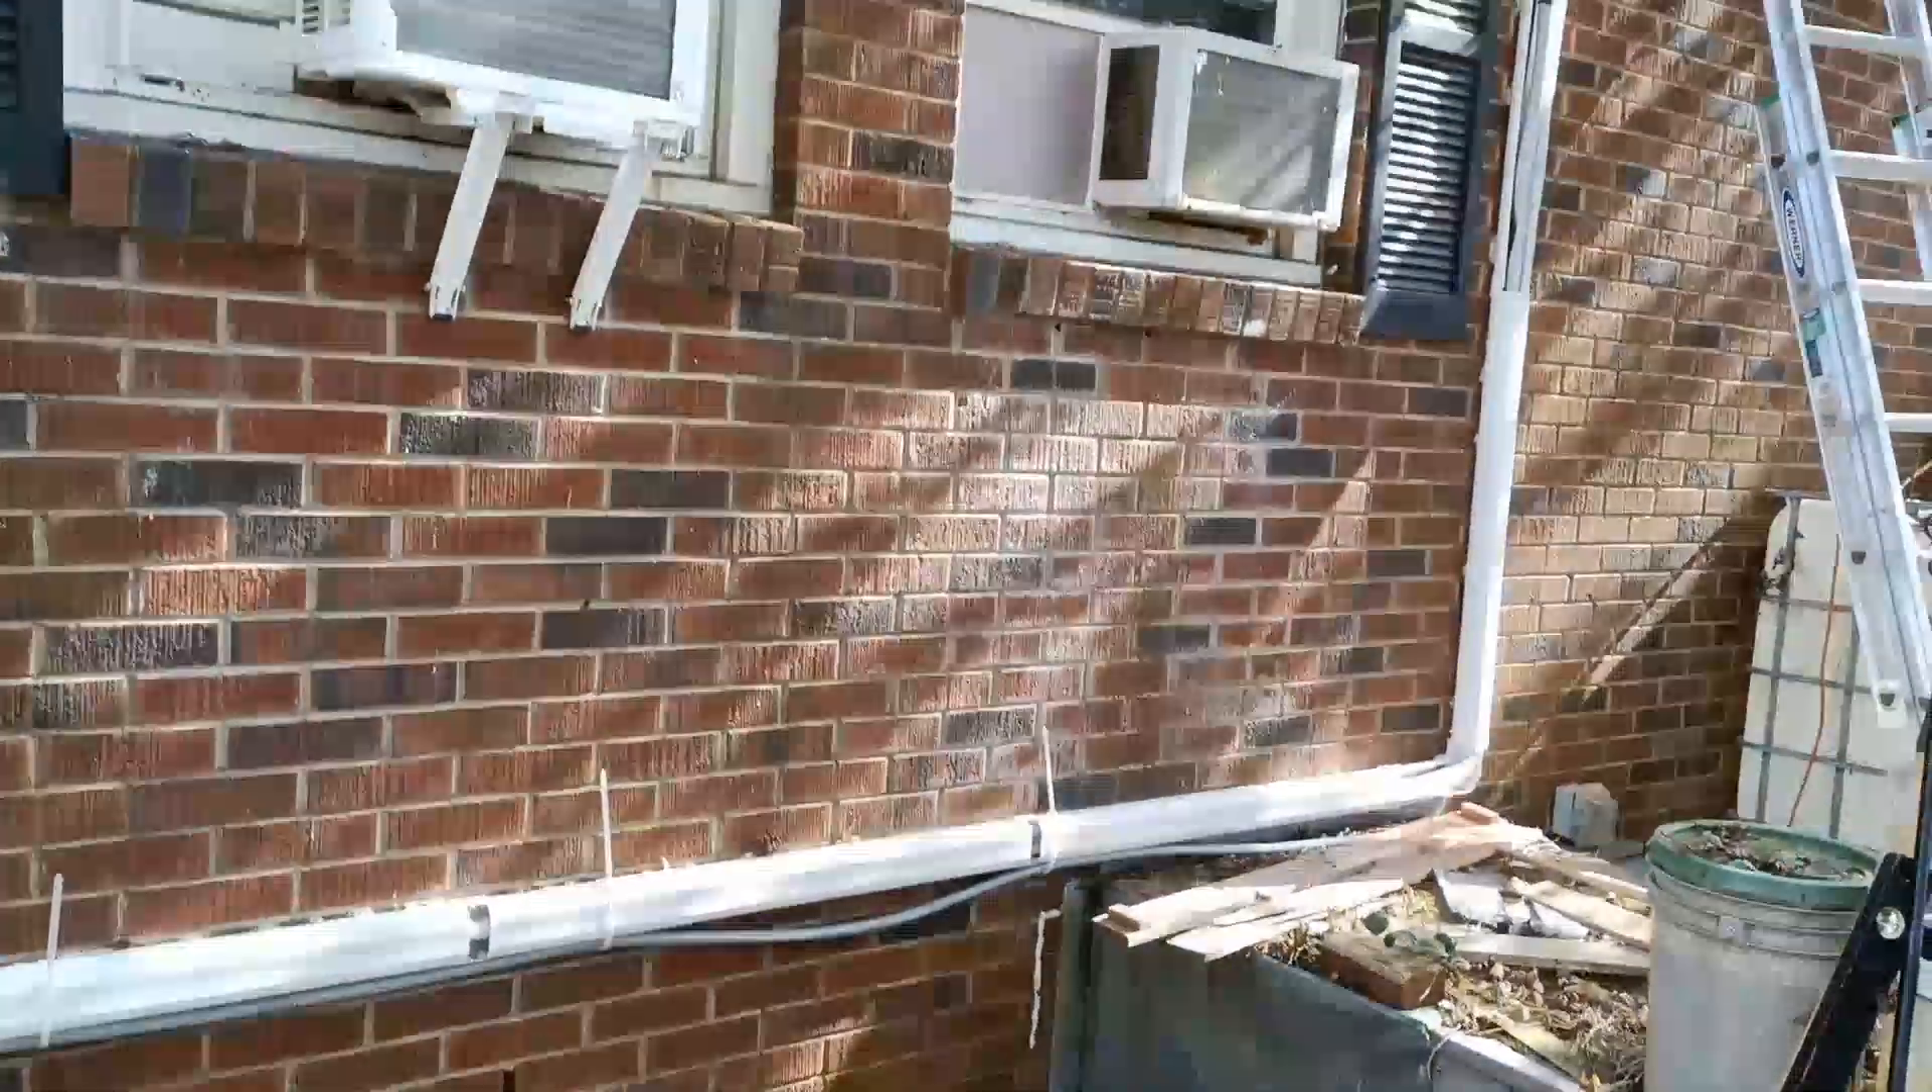I've got the track run for the lines that go up to each of these two bedrooms here.